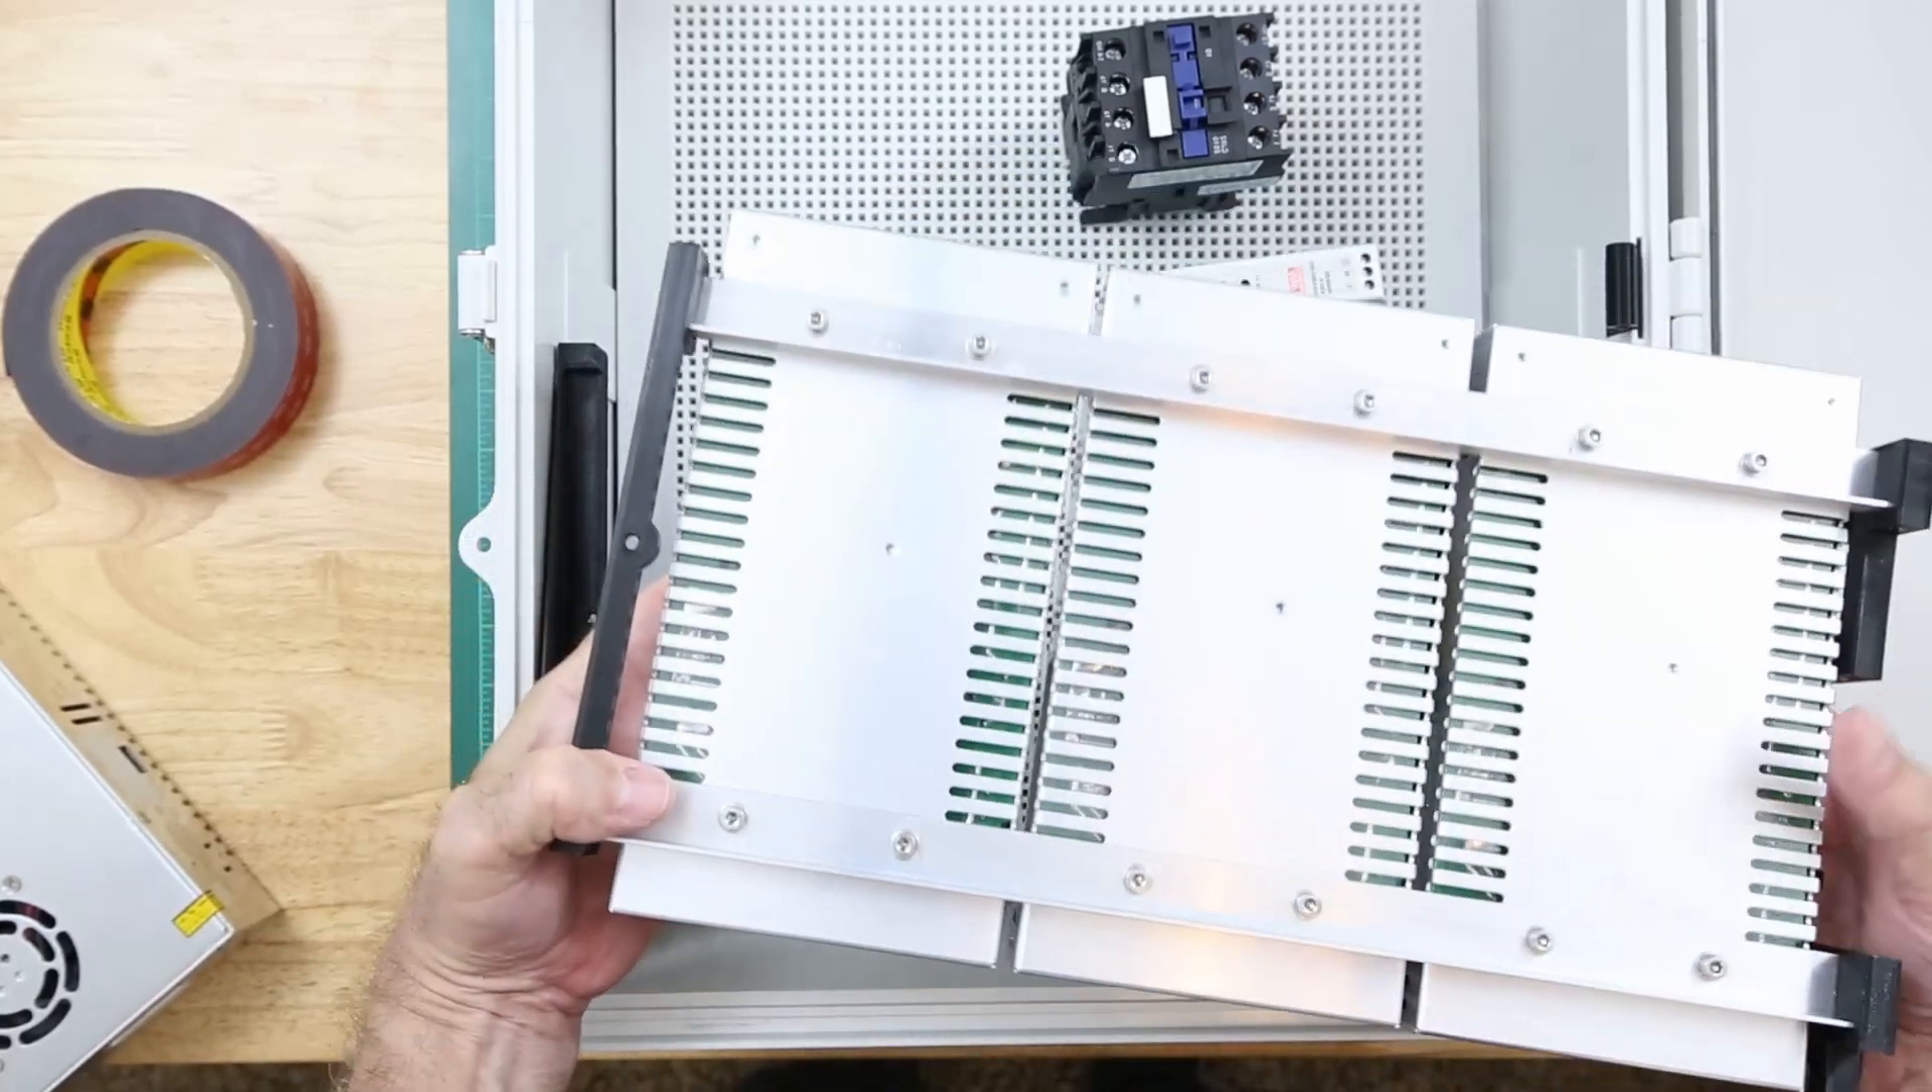The power supplies are secured to the aluminum angle with short m4 by 5 millimeter cap screws.